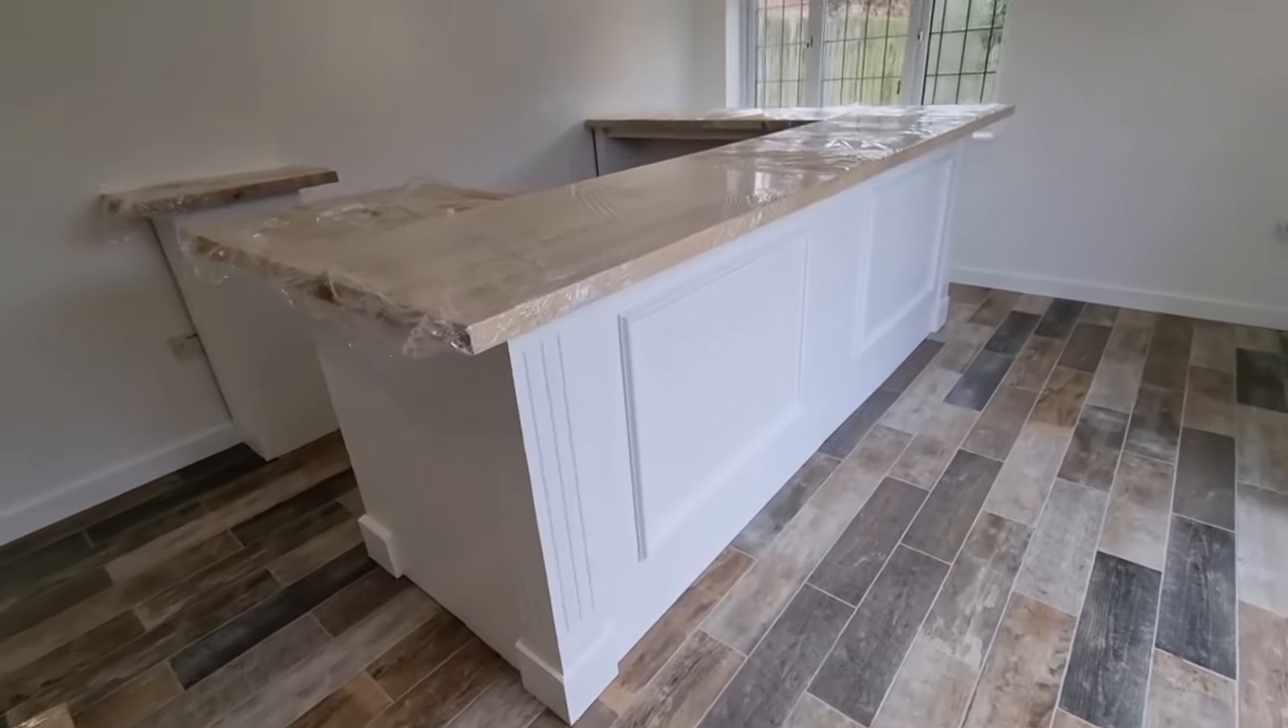This is the bar on its test fit with the oak top on and as you can see looking pretty good.